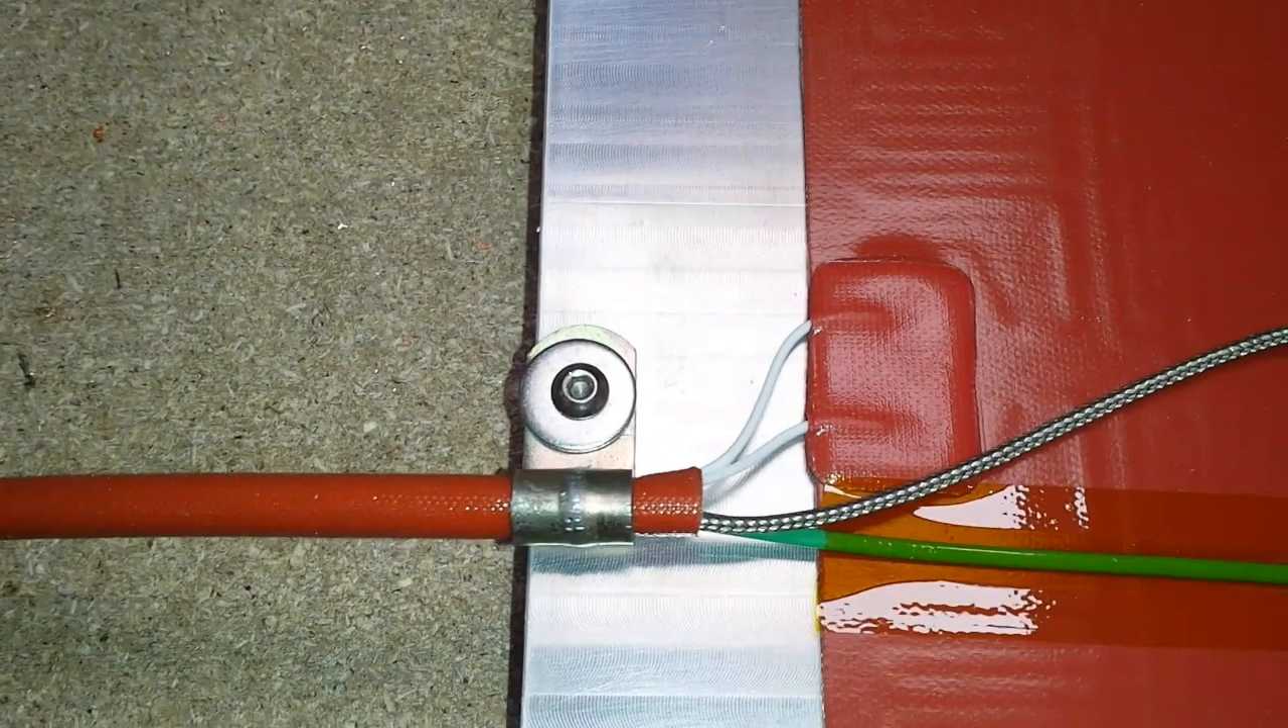So I fitted a basic cable strain relief and some high temperature silicone sleeve, which keeps everything nice and safe and stops from pulling on these when handling the heater and just protects everything.